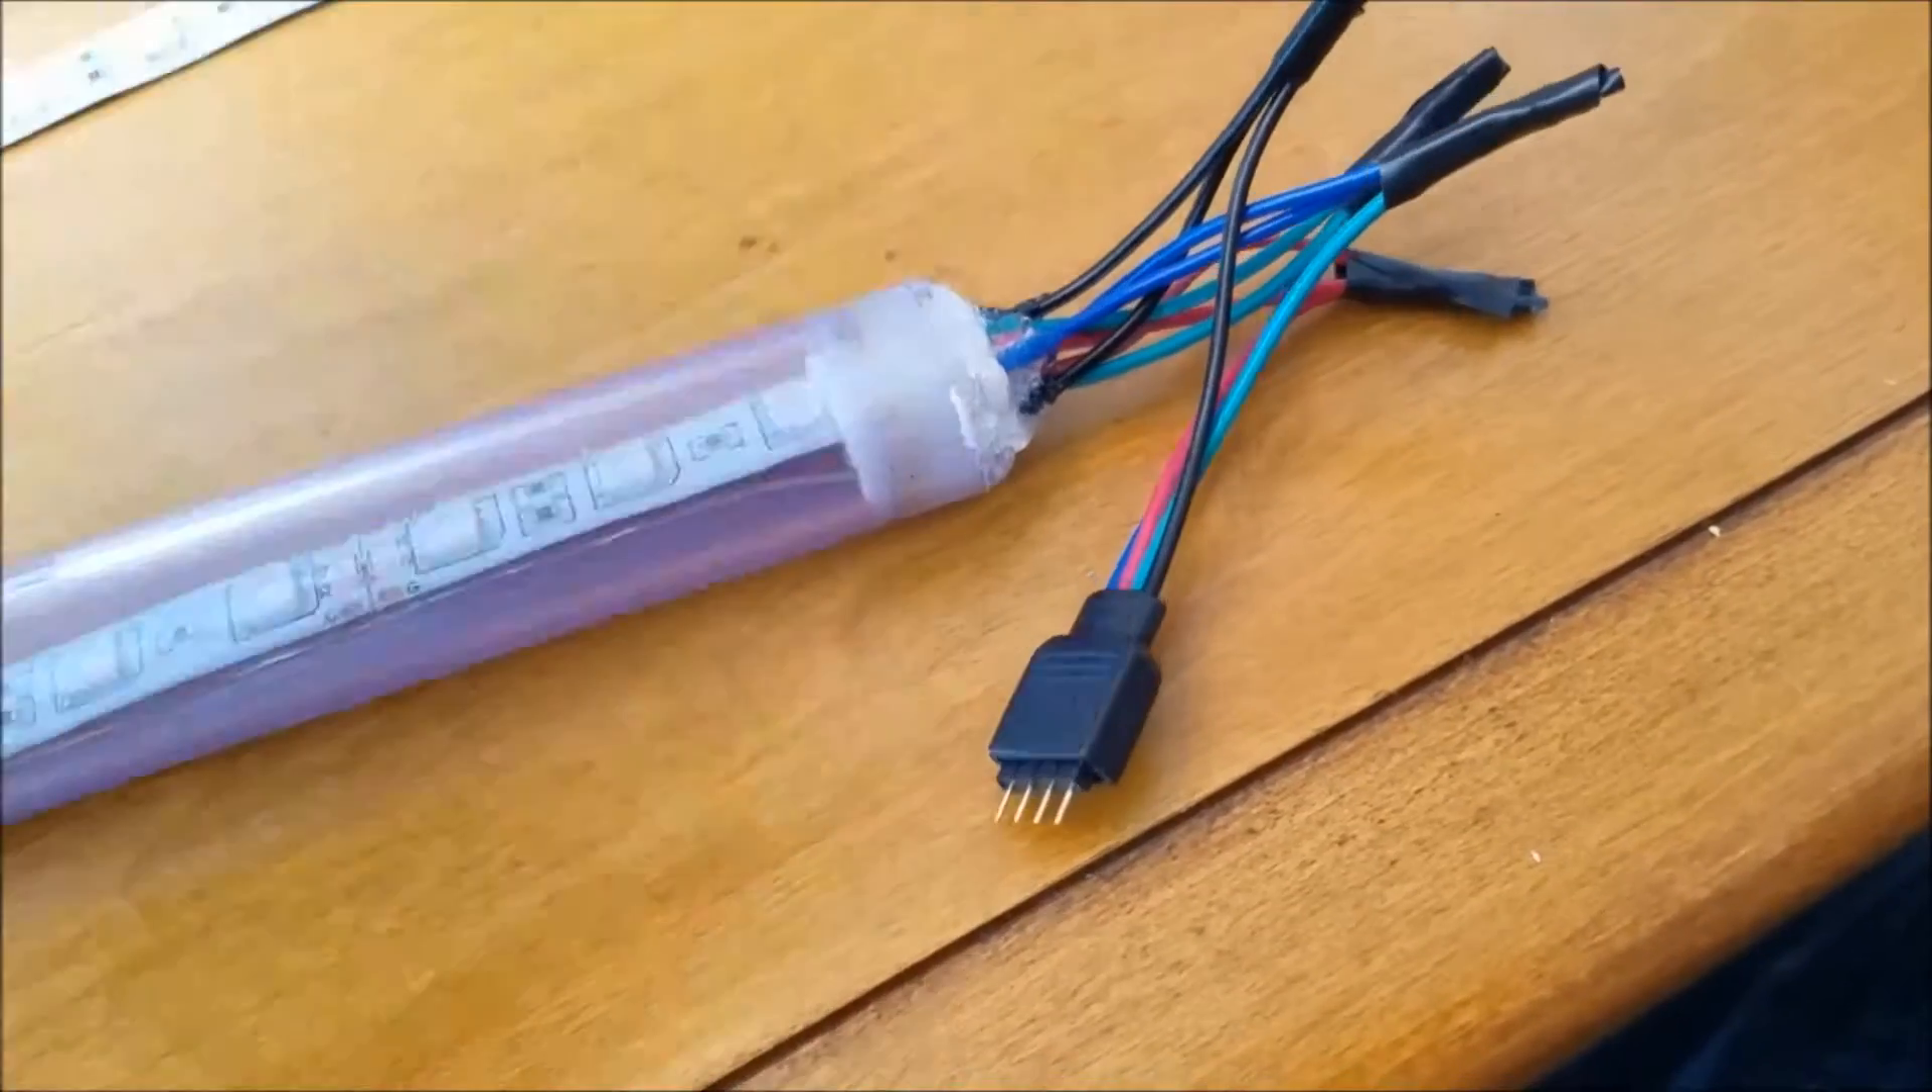You'll notice I also did add a little hot glue.